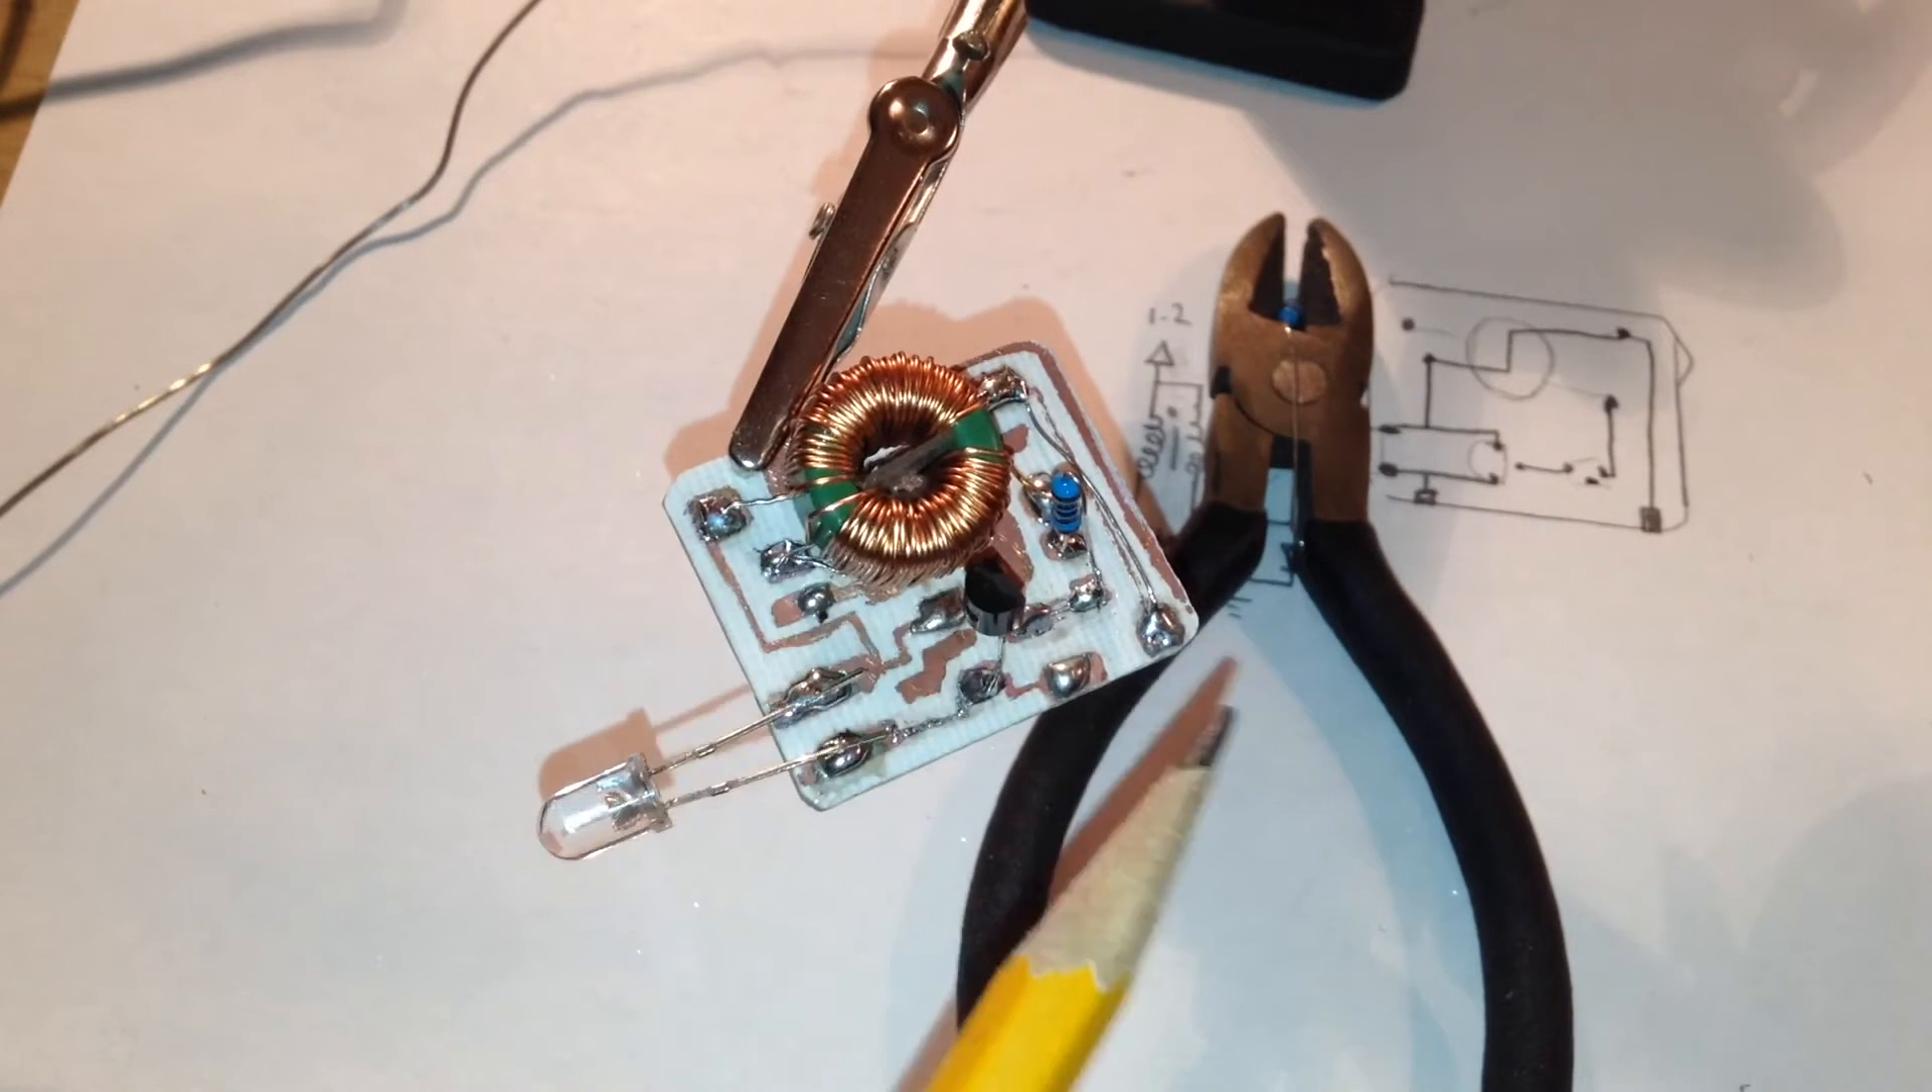The inductor transformer is soldered to these pads Everything is soldered in place.